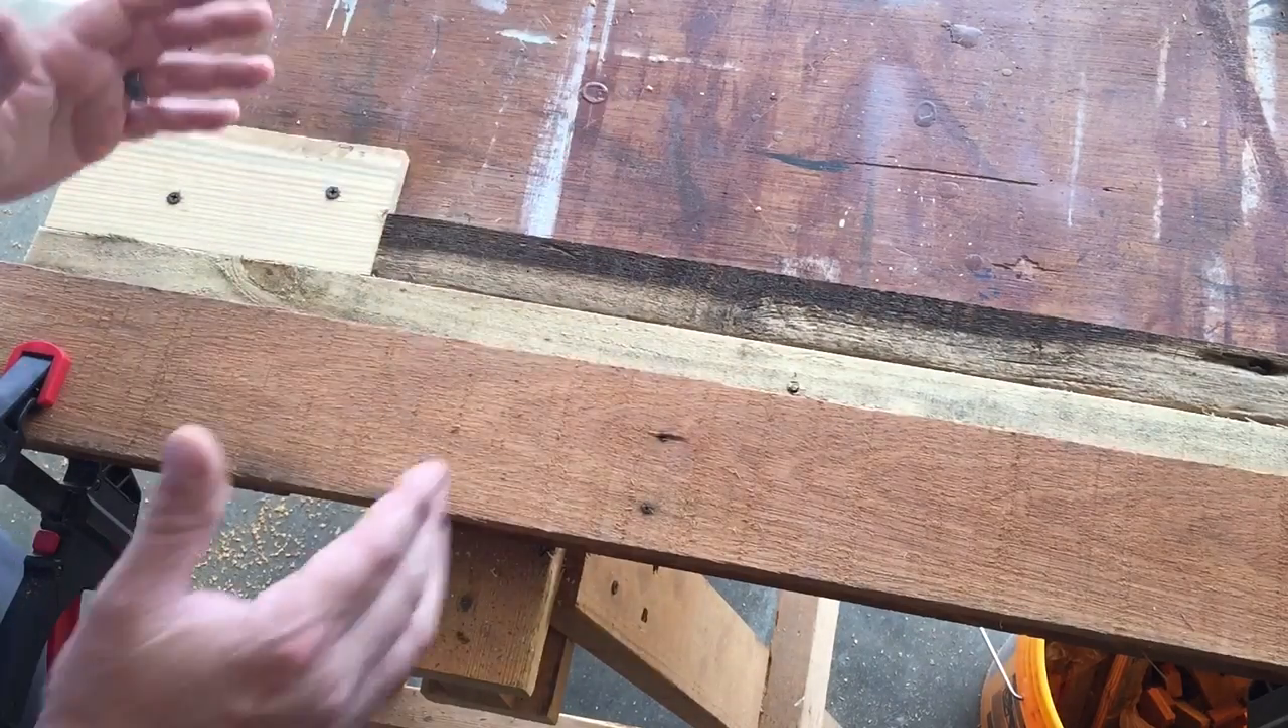All right, now I've clamped or I've screwed this little stop block in place right there because the router is going to be turning a certain direction and it's going to want to push the wood this way.